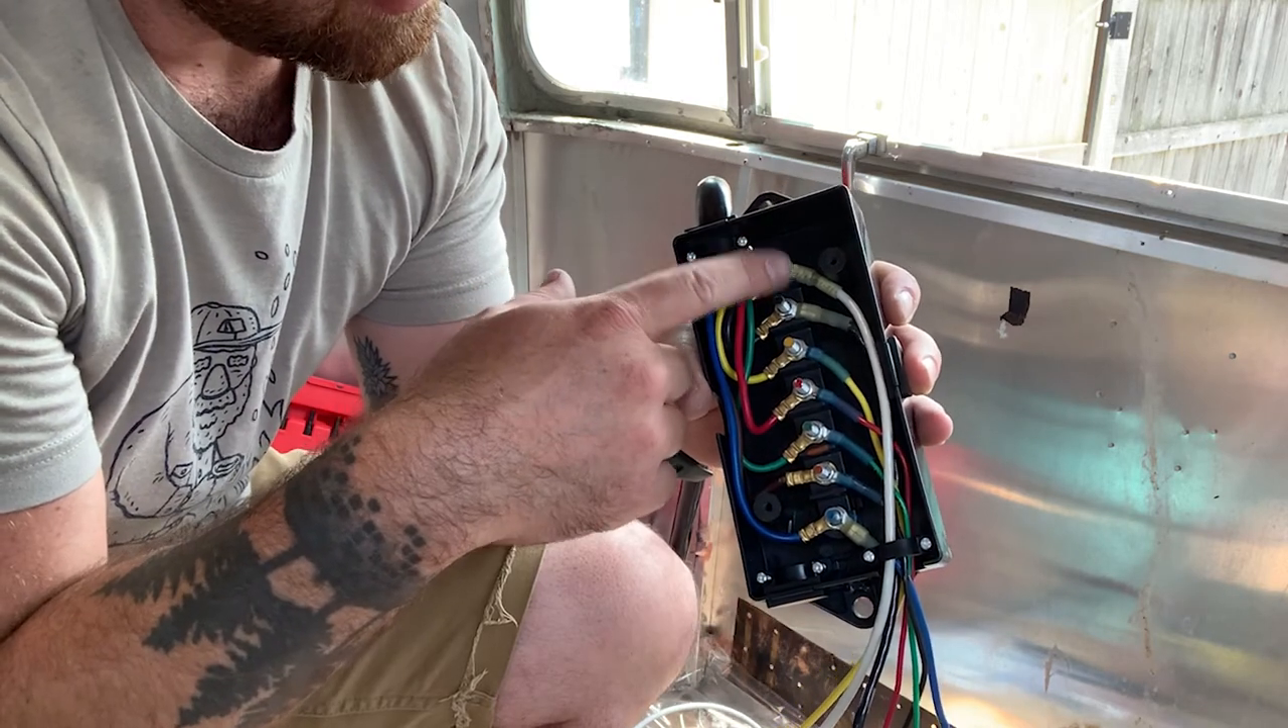Okay so here we have it everything's connected to the junction box with all the wires shrink wrapped and all connected.